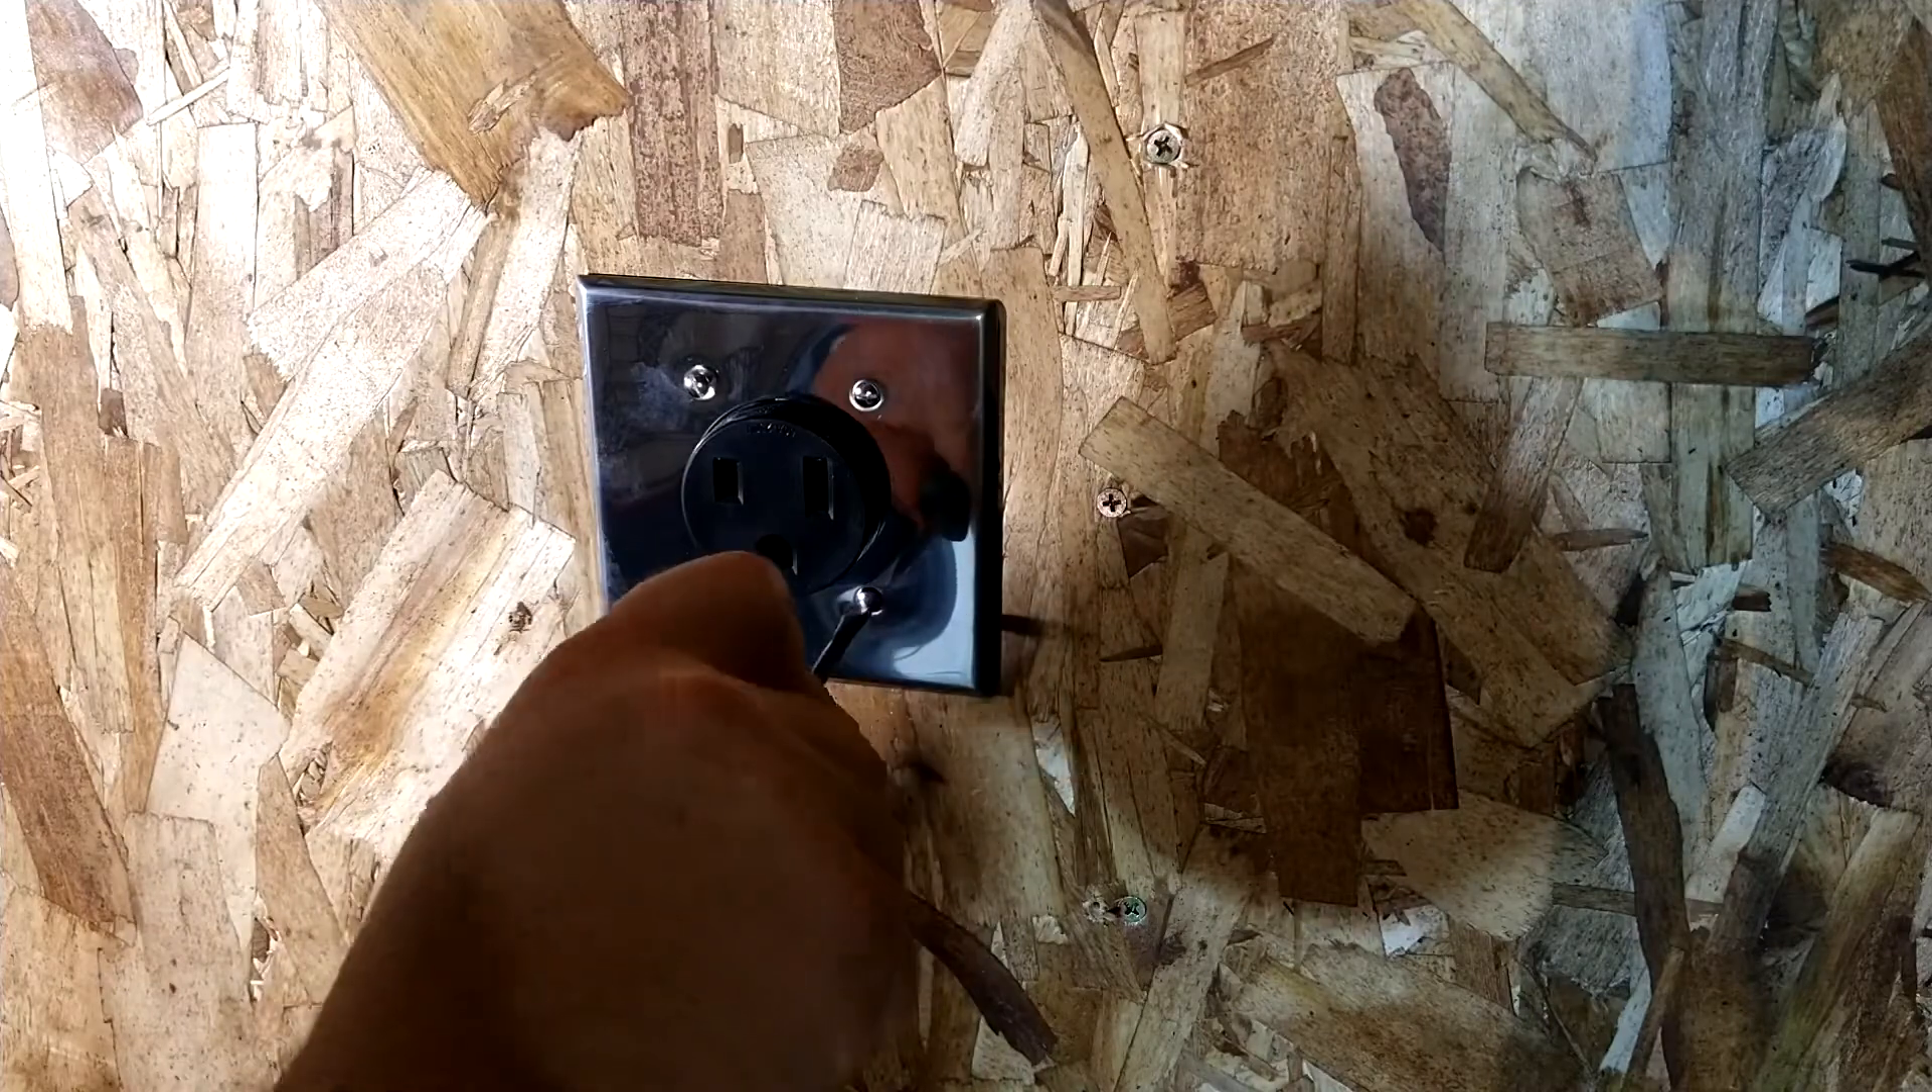With the cover plate installed, the outlet was ready to use.